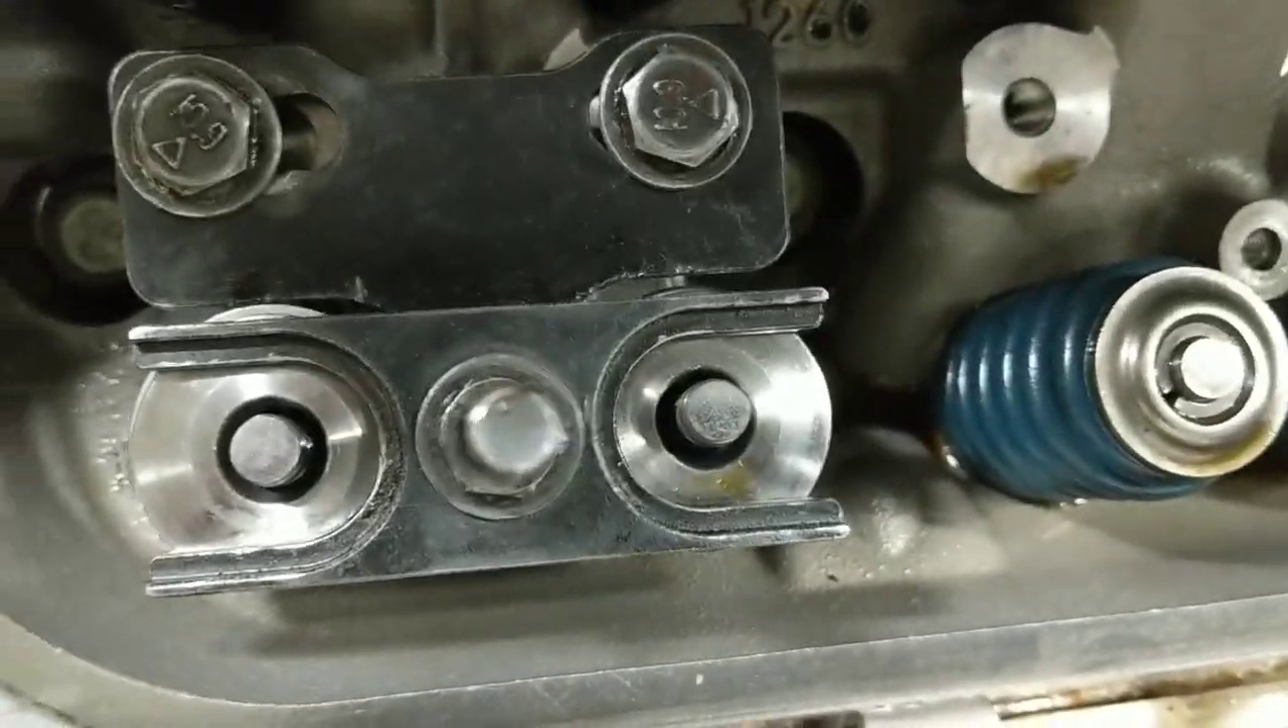So now we have our valve spring compressor down in place with the stems centered in the retainers.